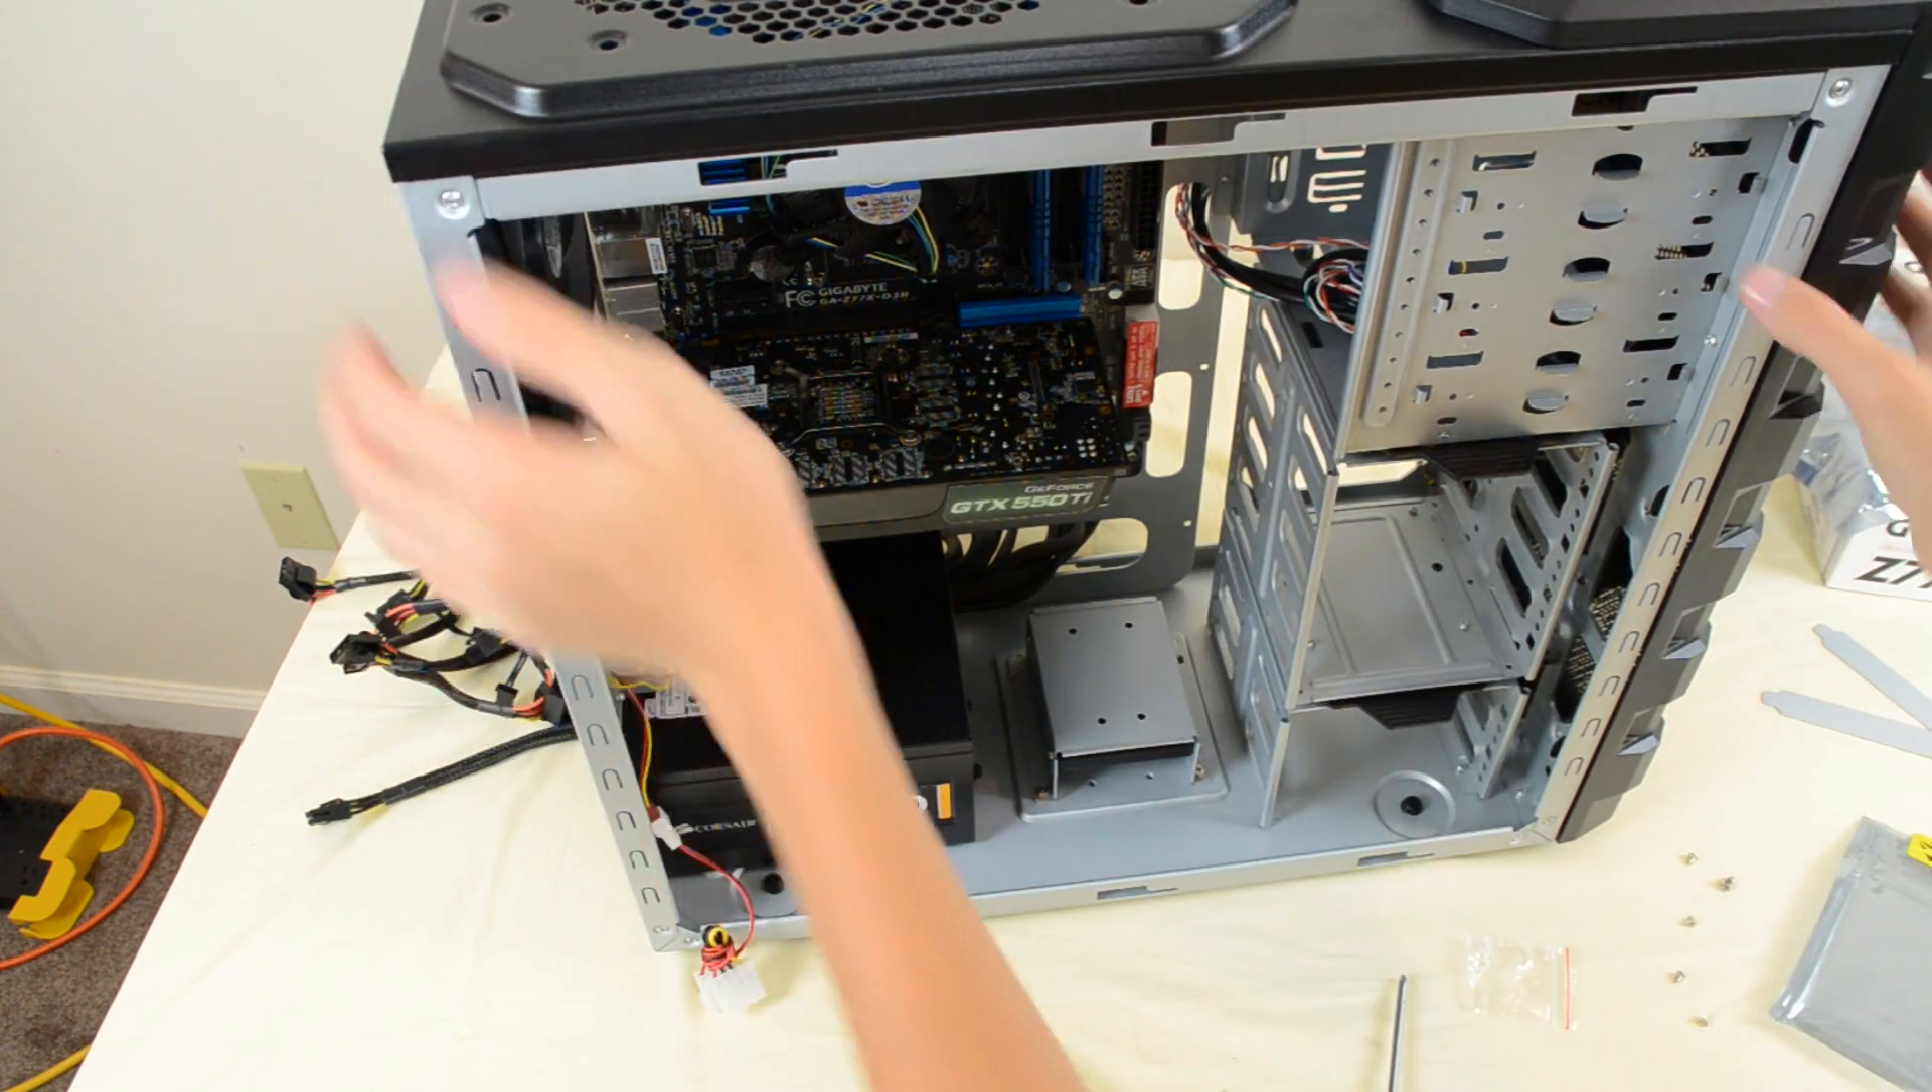Right so our graphics card is installed and now we're going to go for our wi-fi card while we're at it.